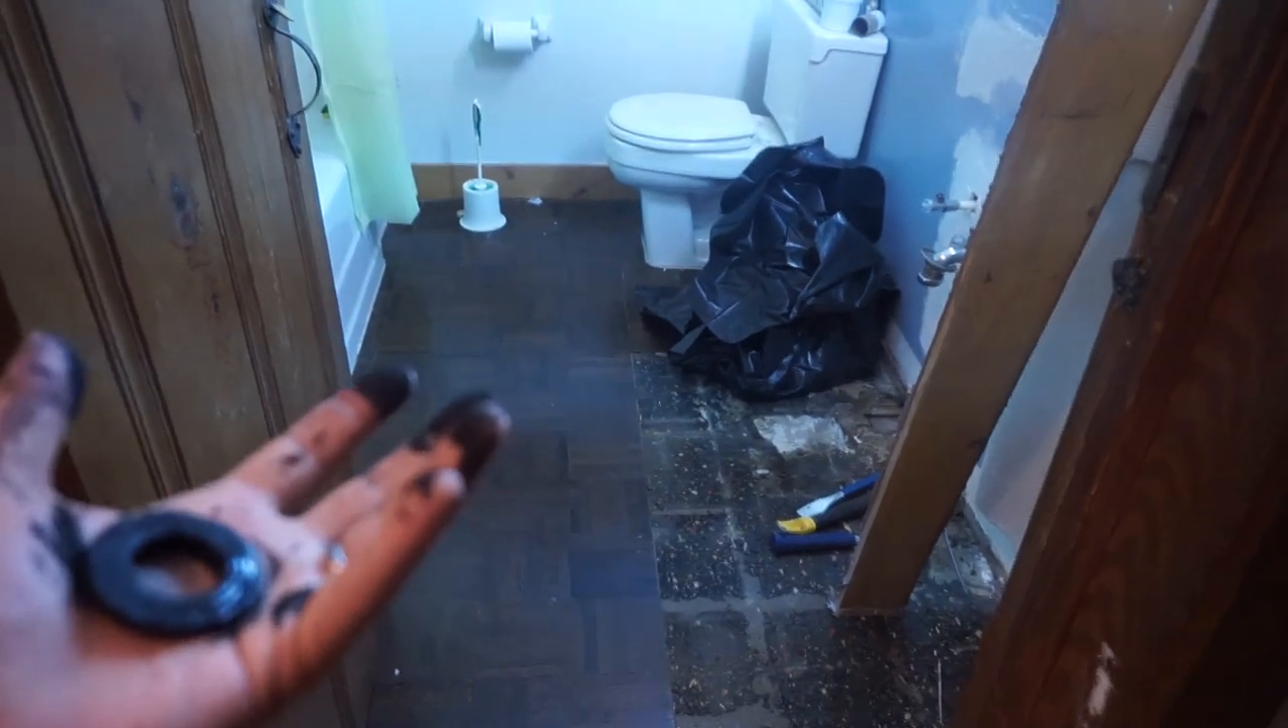As you can see we started taking off the floor.